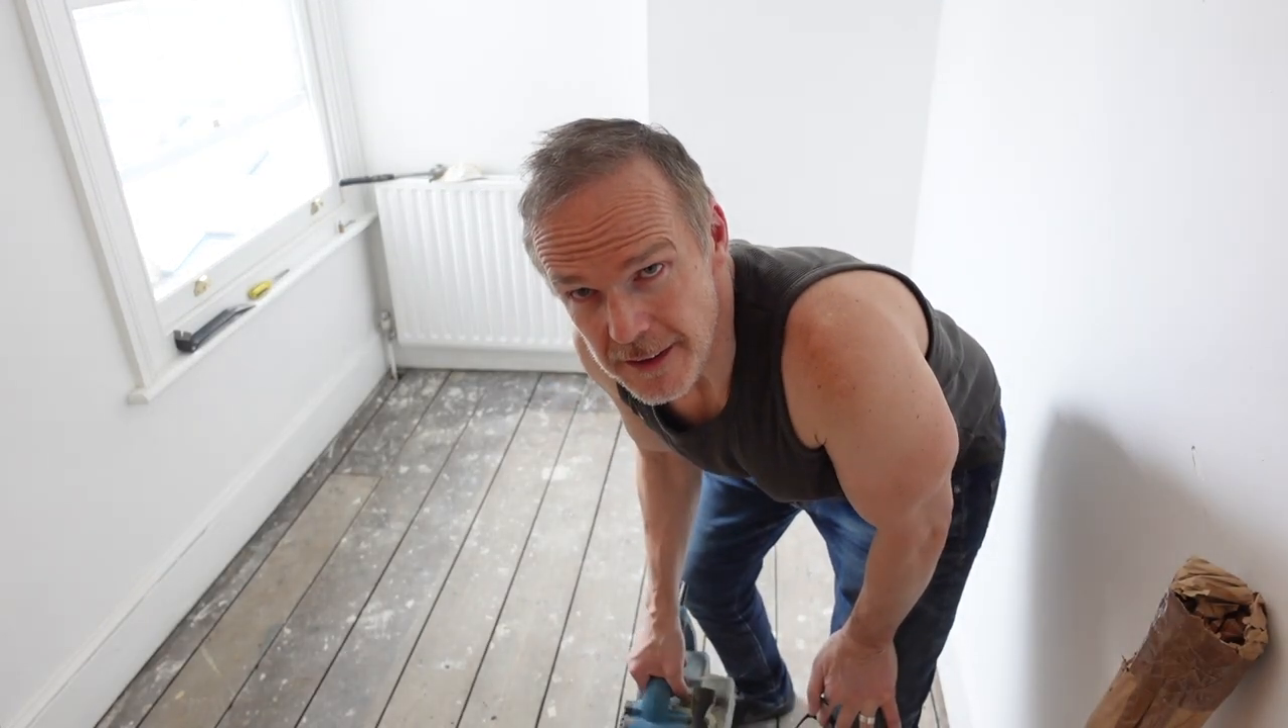The only problem is there's quite big gaps in the floorboards.